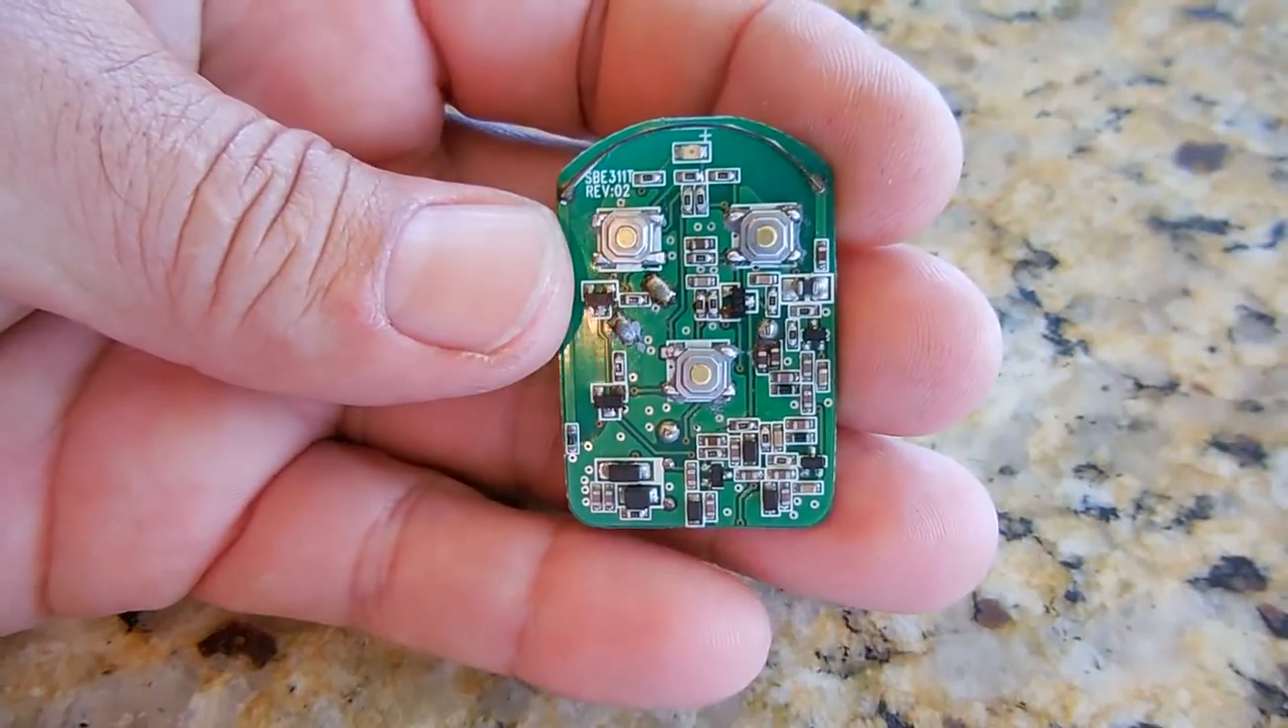And you're now looking at the board all completed. Three new switches in position.